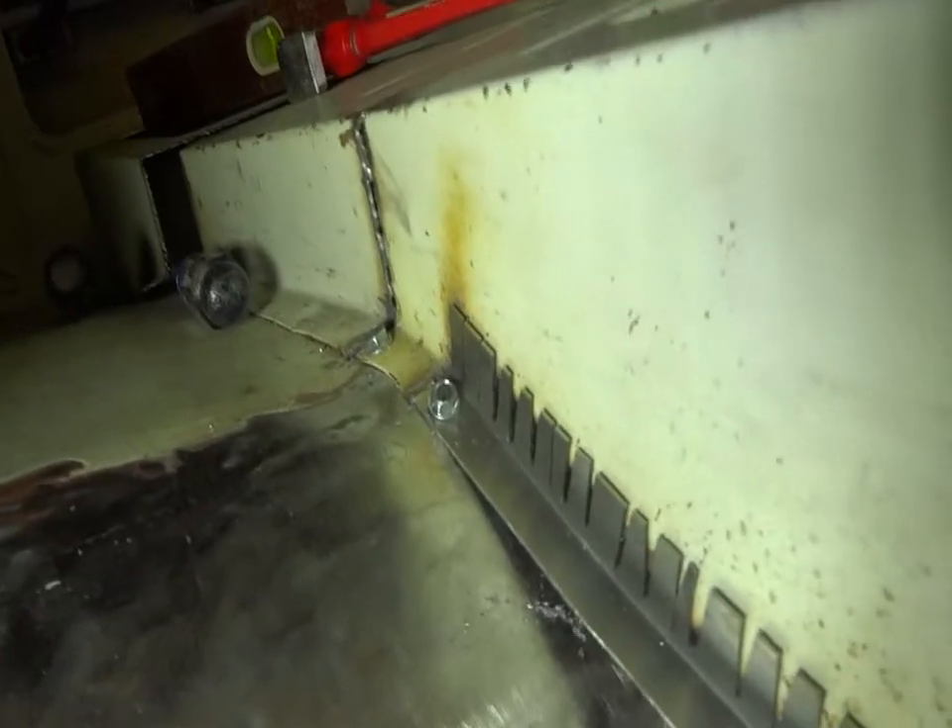I cut slits out of the angle and then I've put one screw in up top self tapping screw to hold it in place.